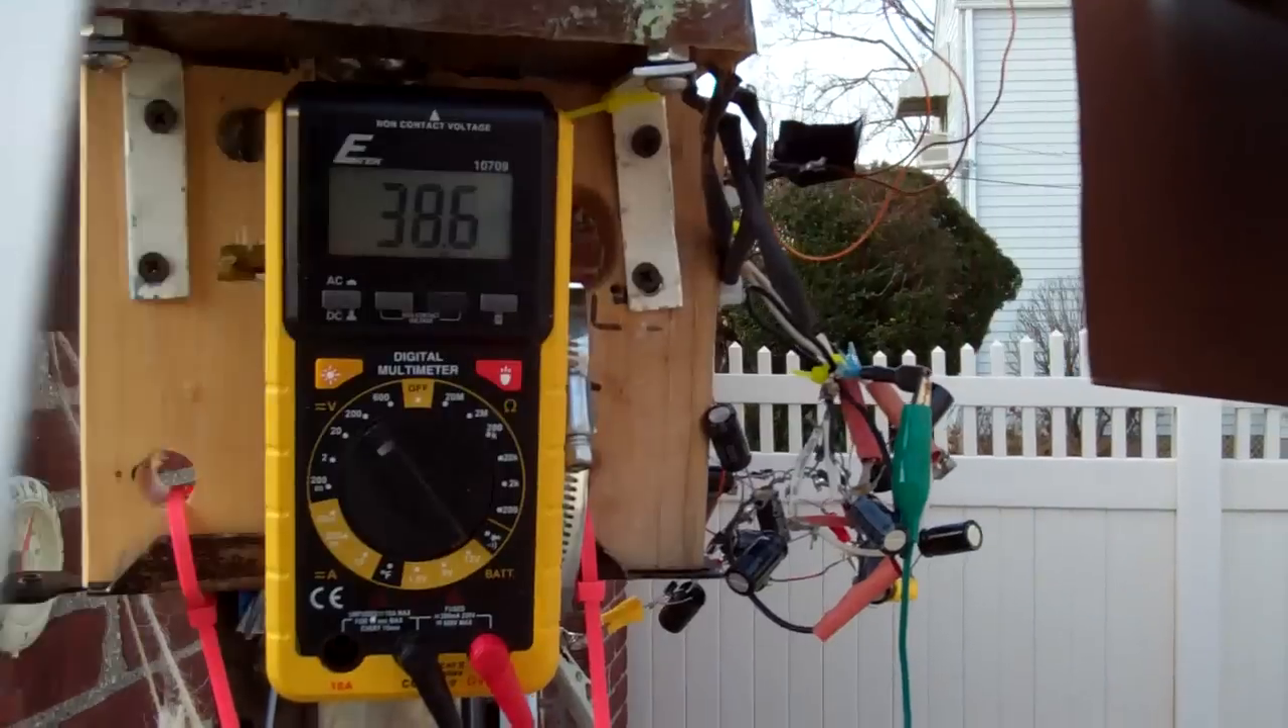The wiring is kind of messy I haven't really finished securing everything yet.